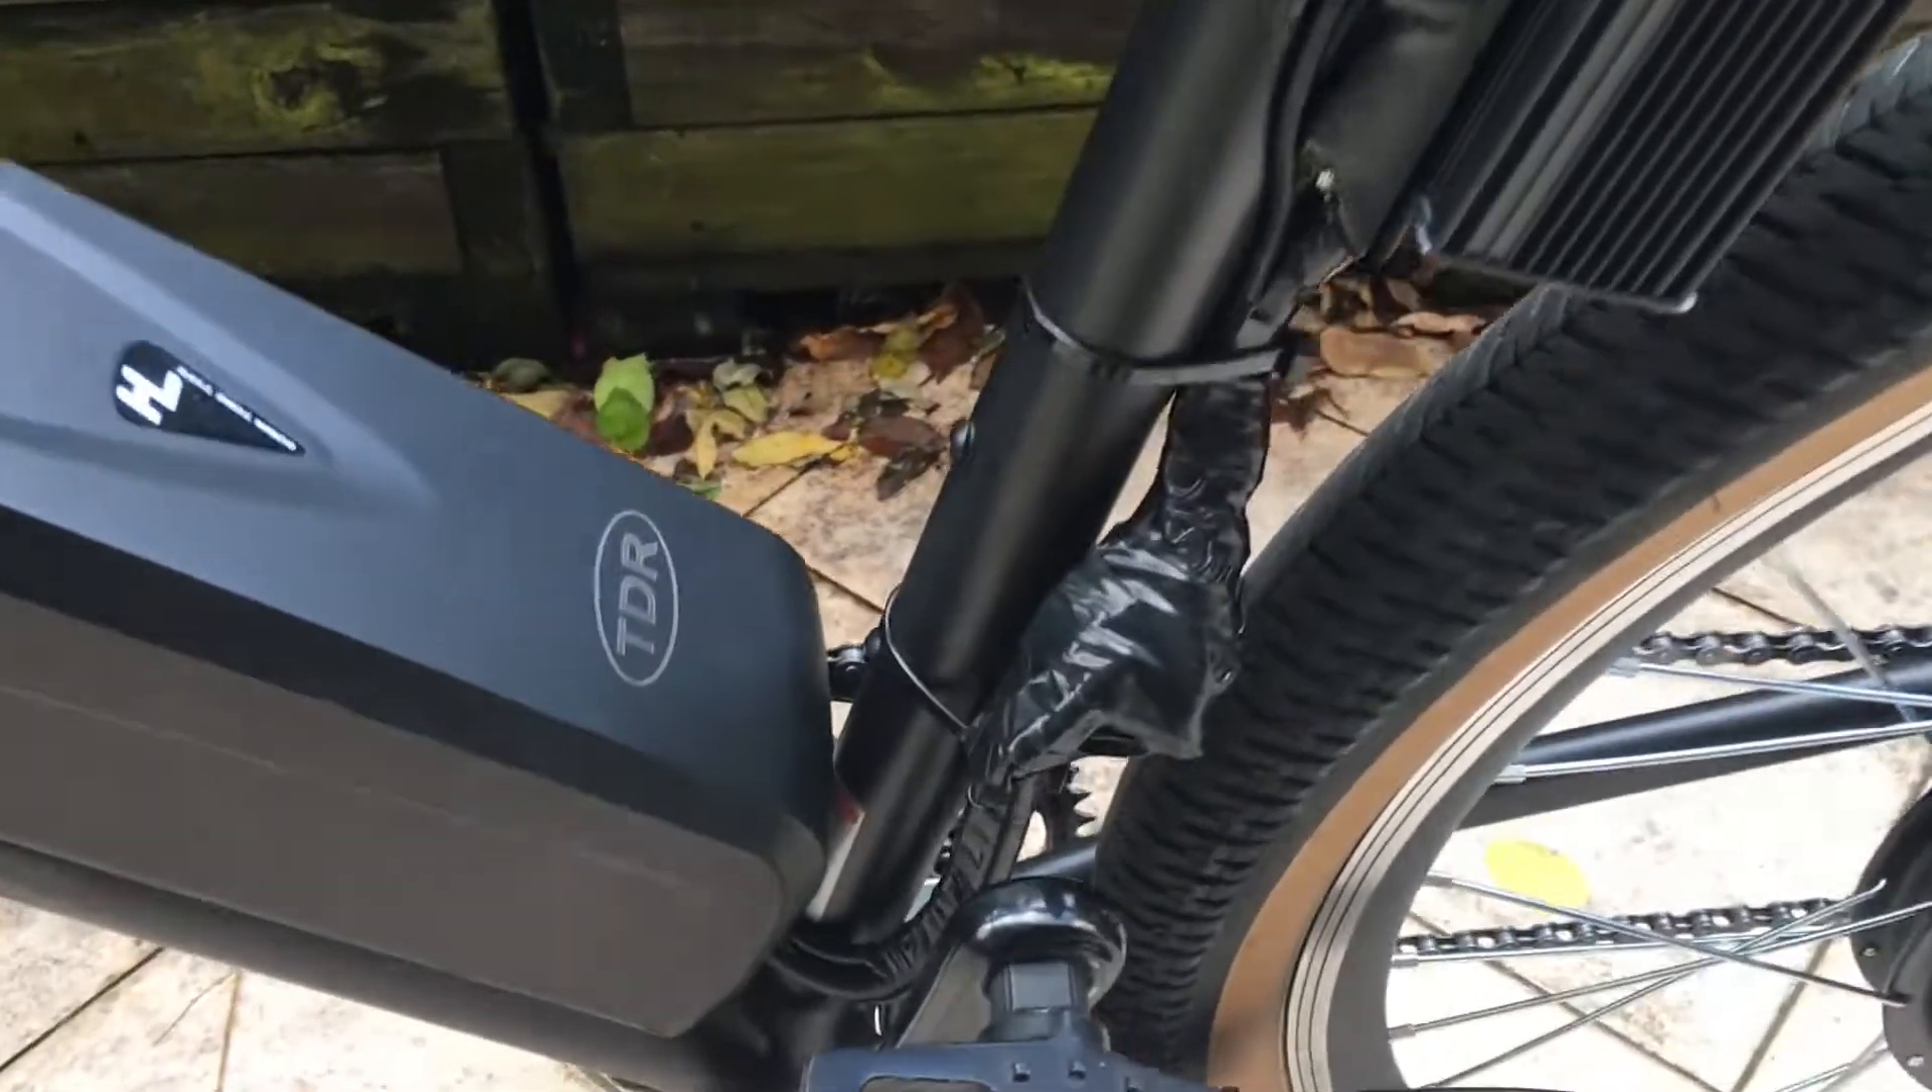Once I've got all those cables connected, I just used some black electrical tape just to wrap it around those cables.